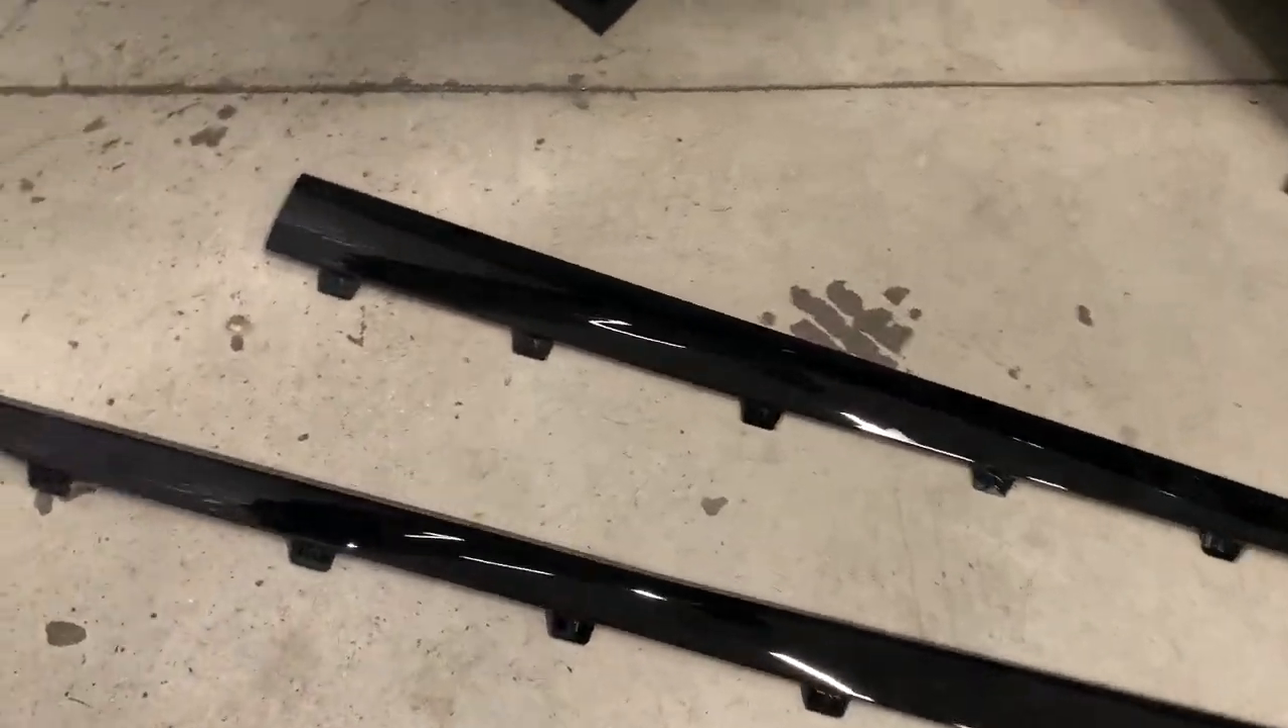So all that's left now is to put on these black strakes, which came up really nice.